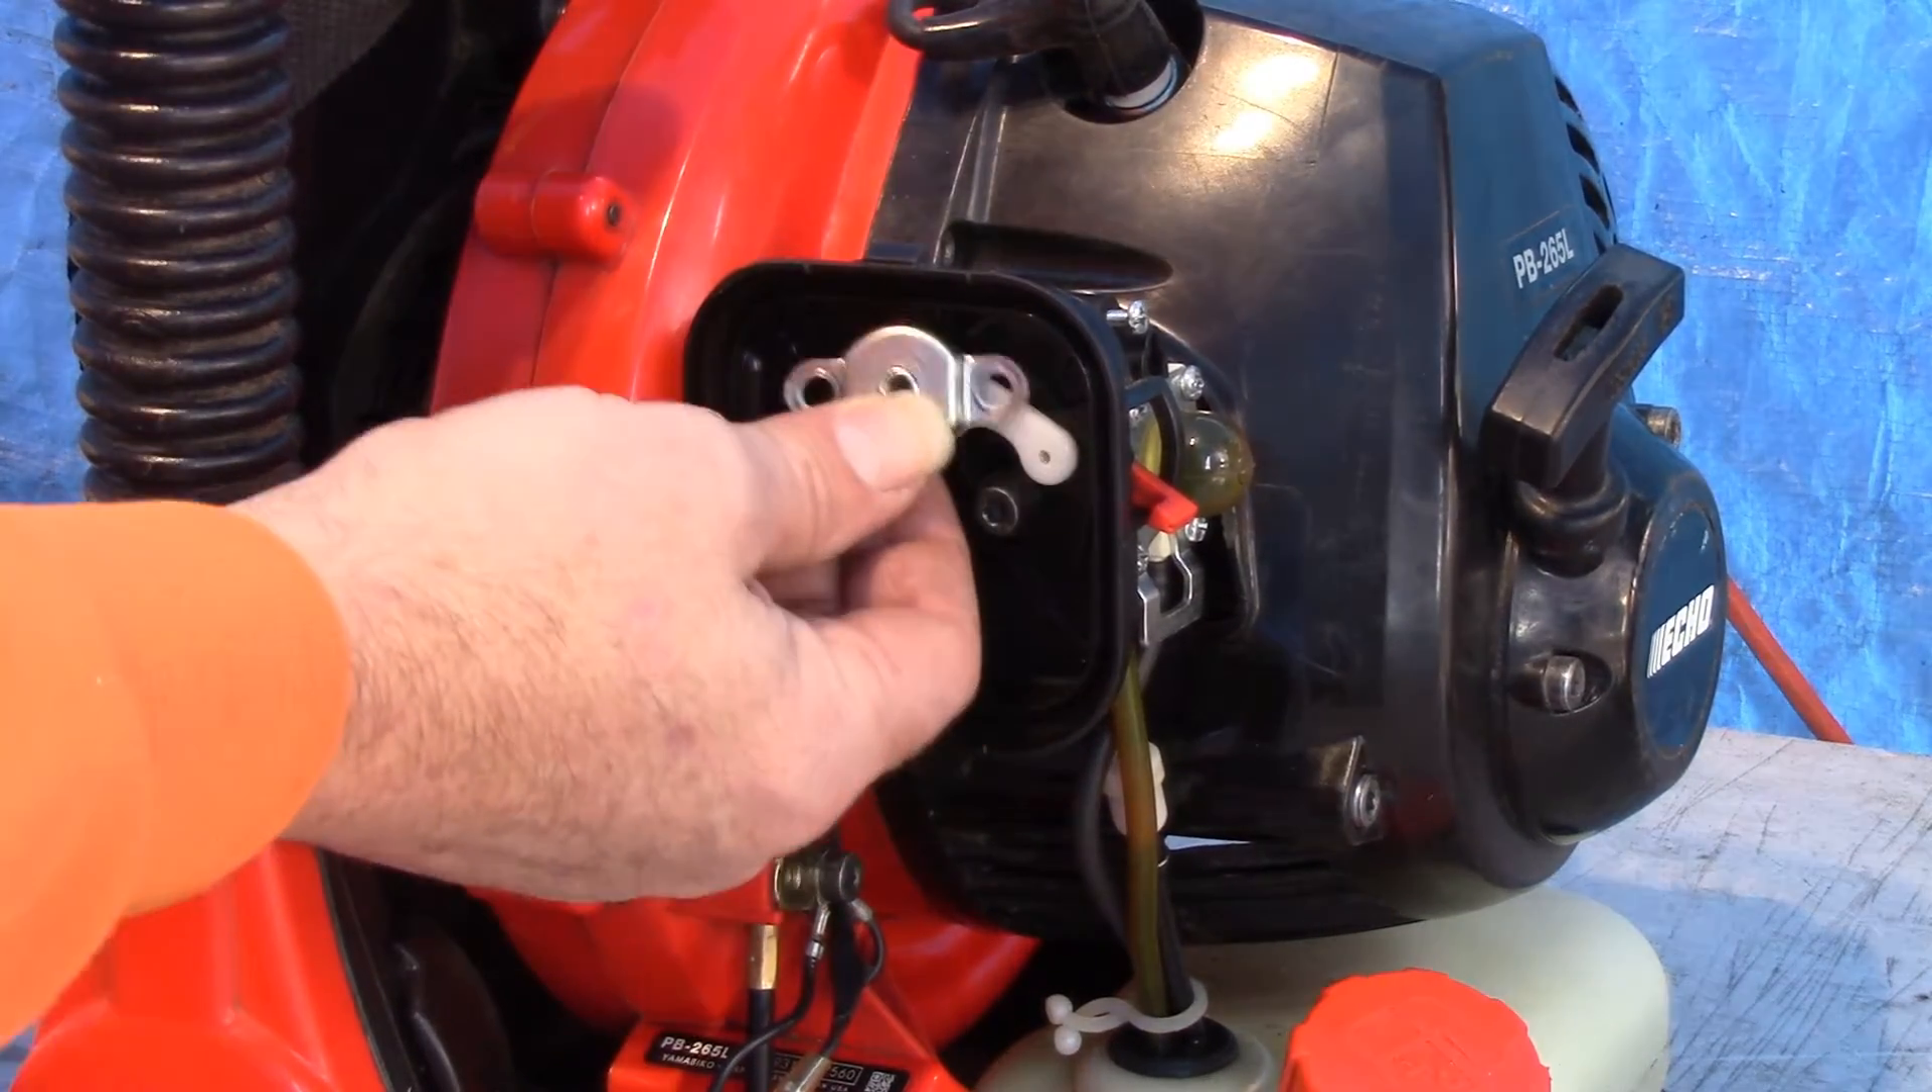I also removed this little plate from in front of the choke that holds on the air cleaner cover only because I want to try something.